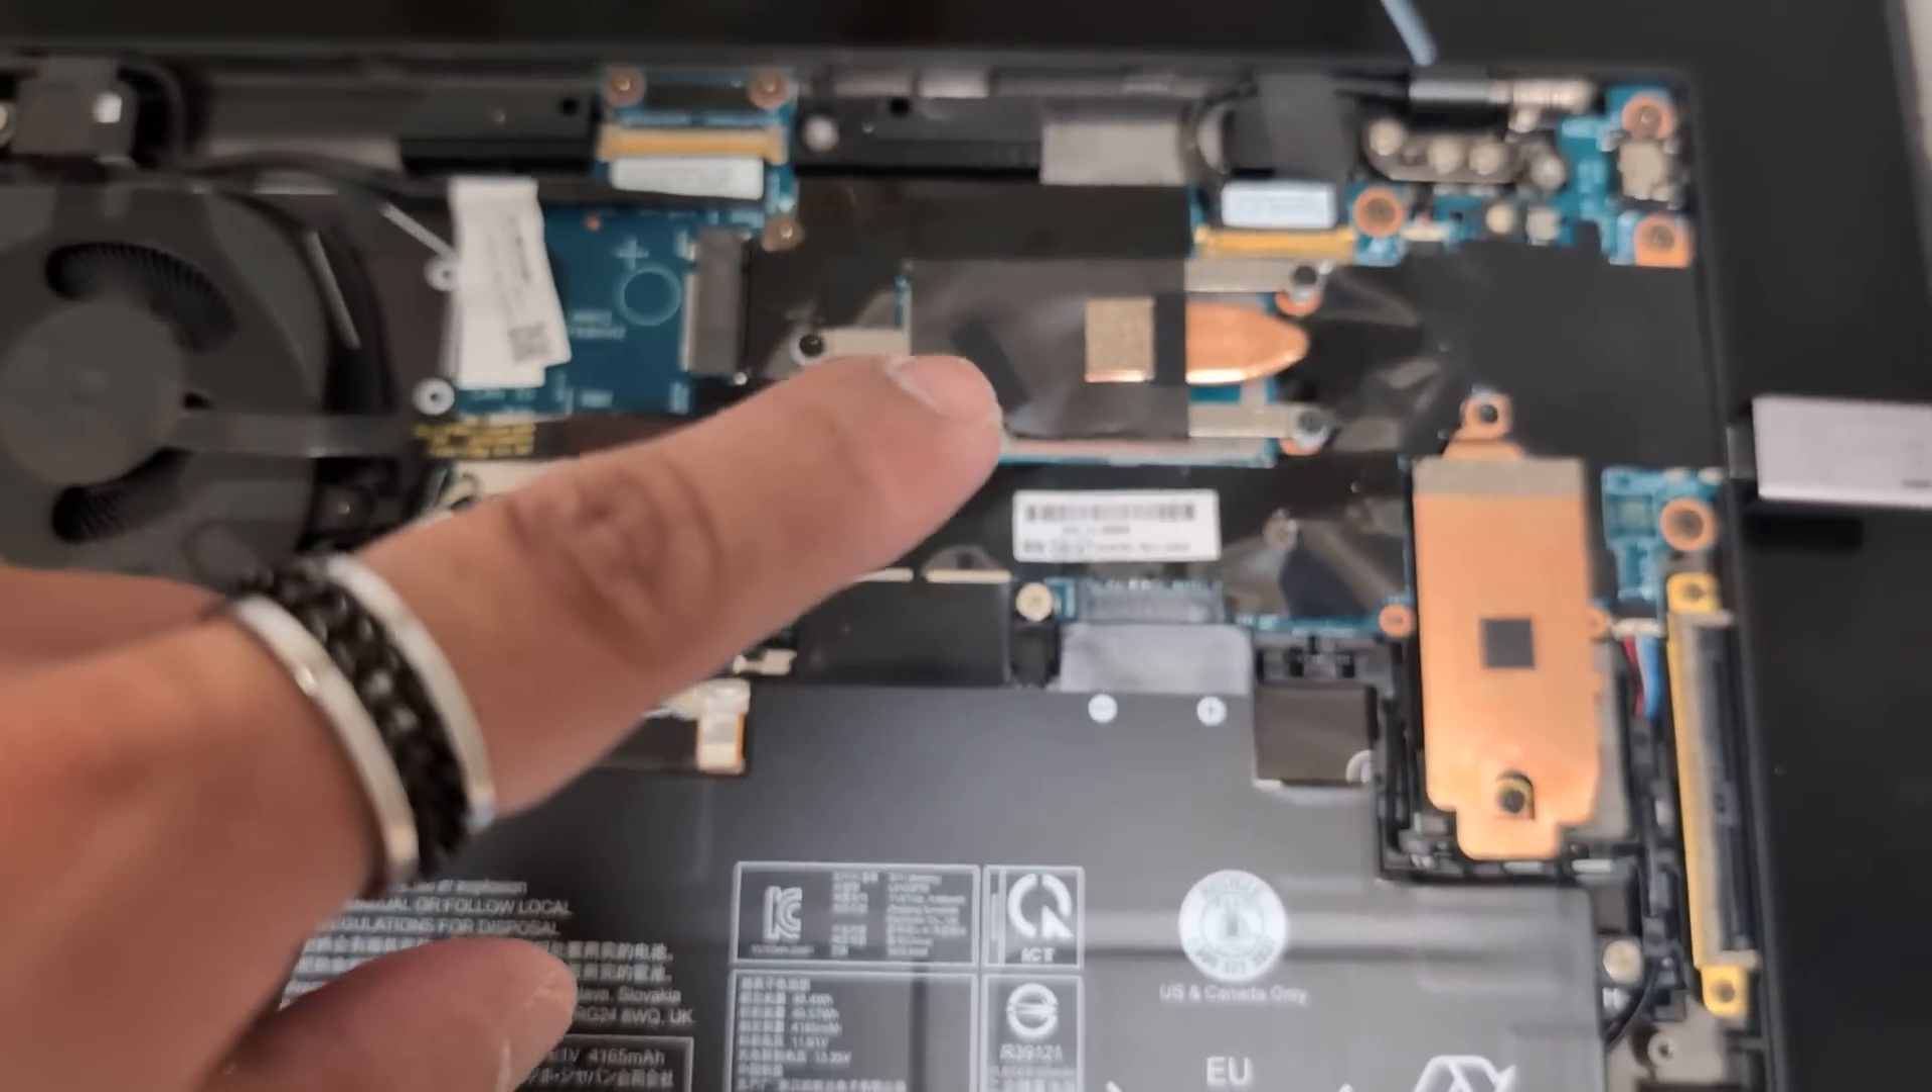As you can see here I have the laptop disassembled.